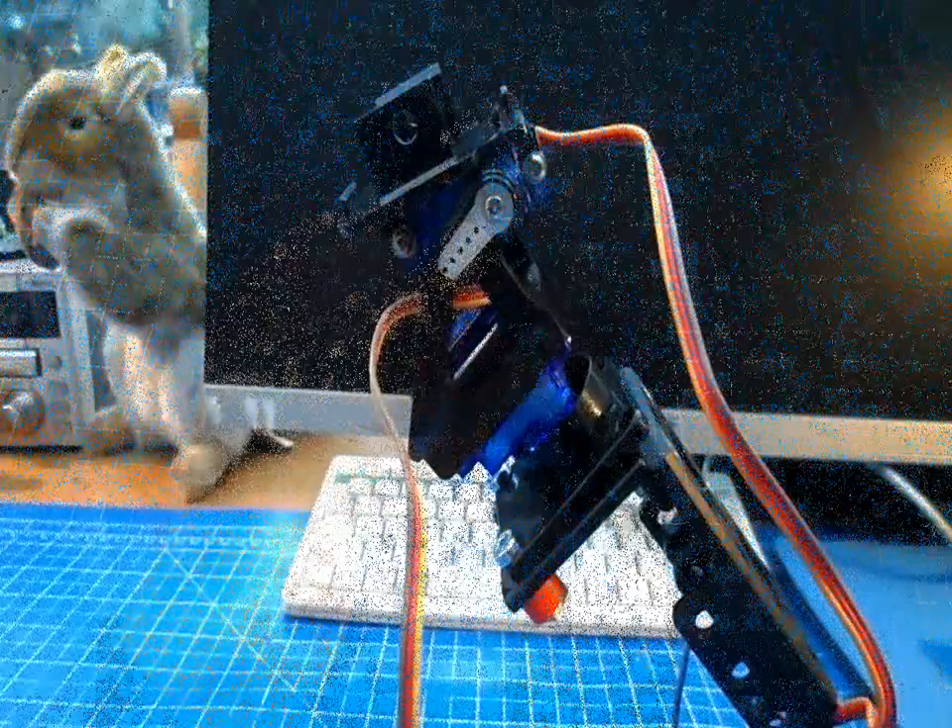So now we have the pan and tilt movement fitted.